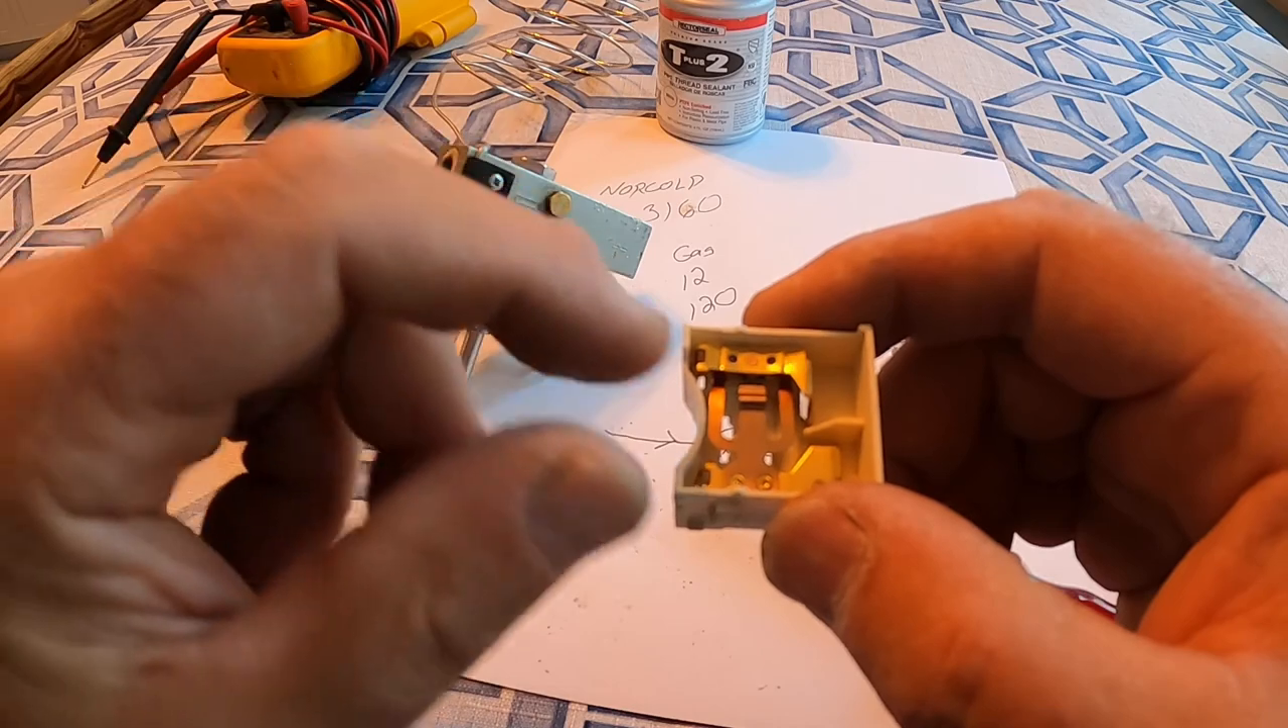Here we've got the, uh, top assembly off and little contacts in here.